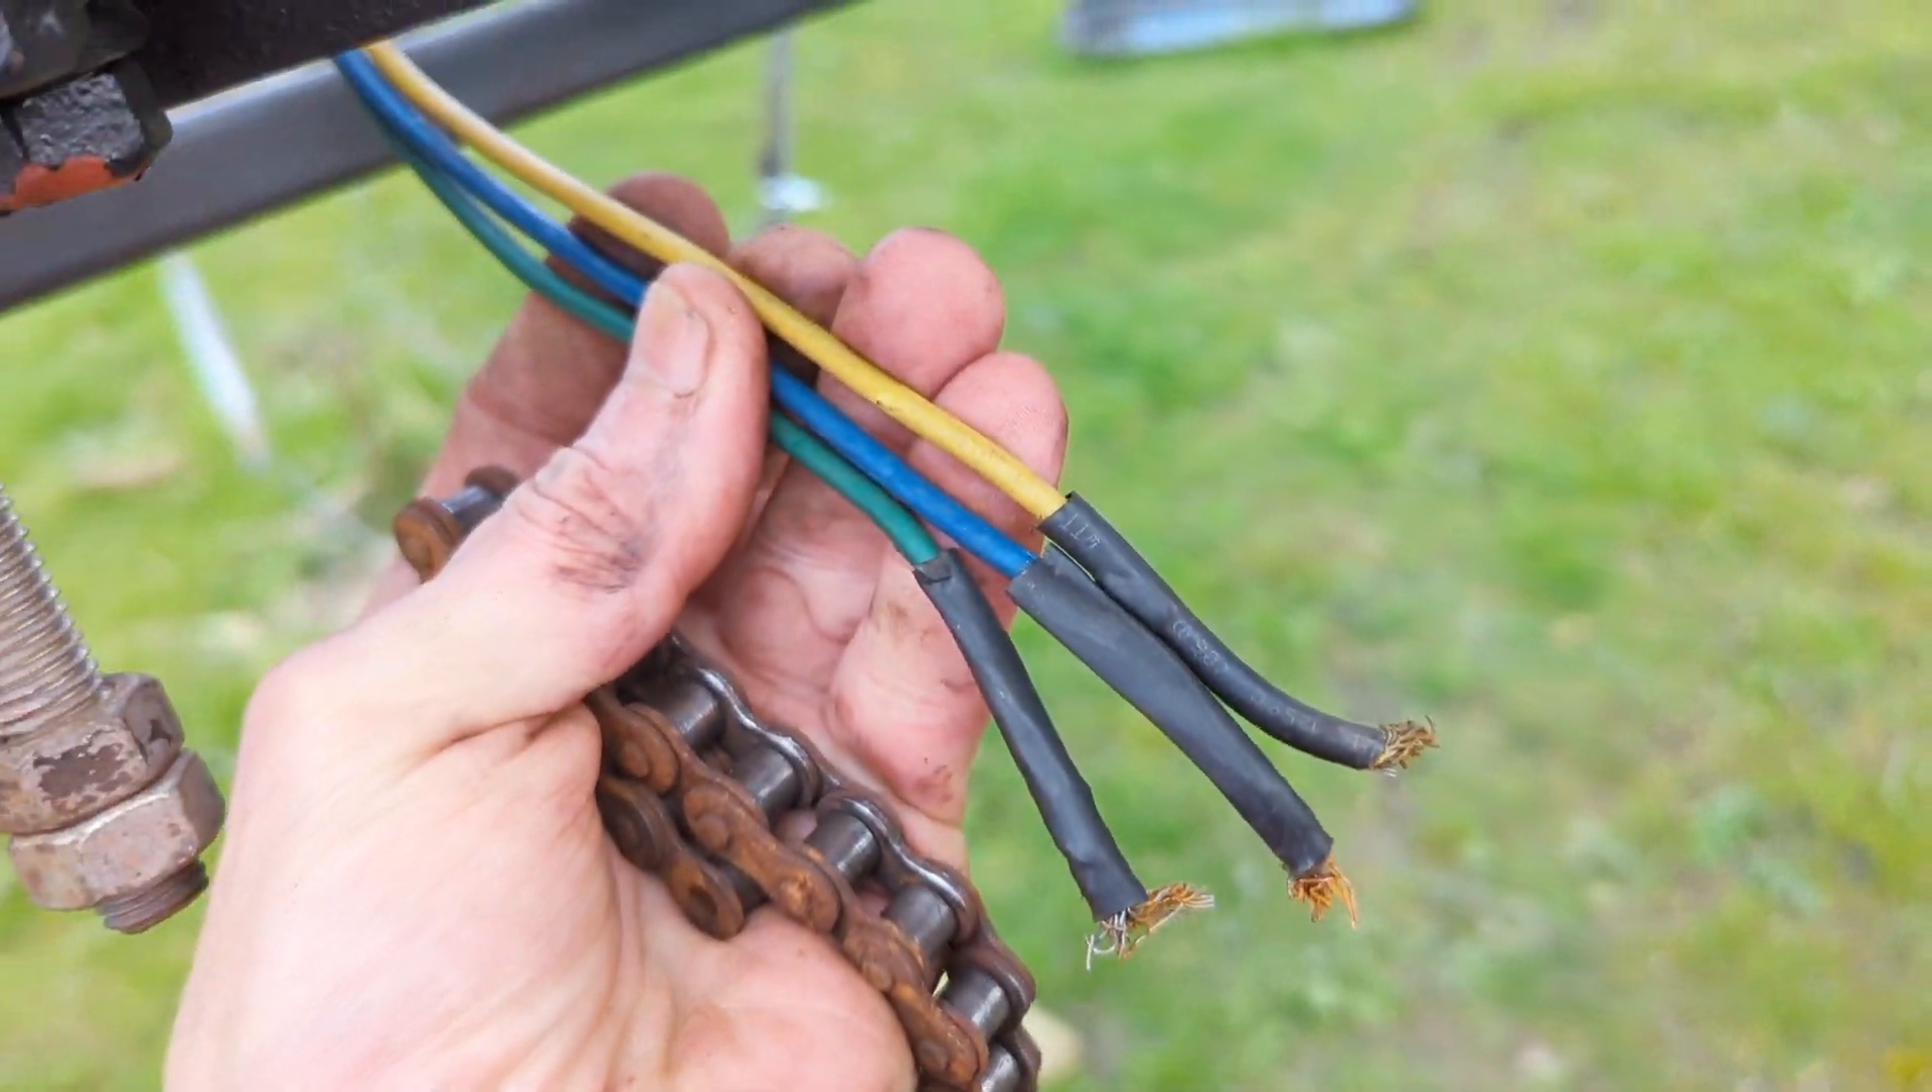So So that's the chain off and the Wires from the turbine from the motor disconnected.